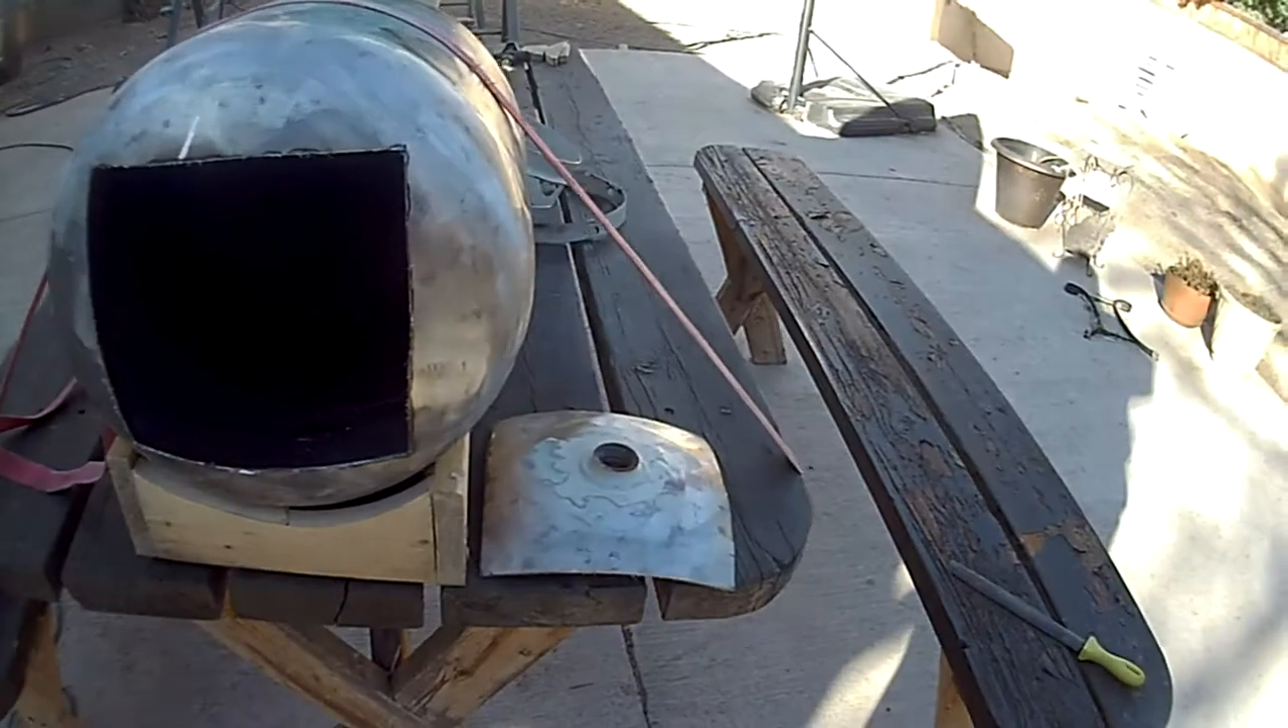Okay, so here's the tank with the door cut out.